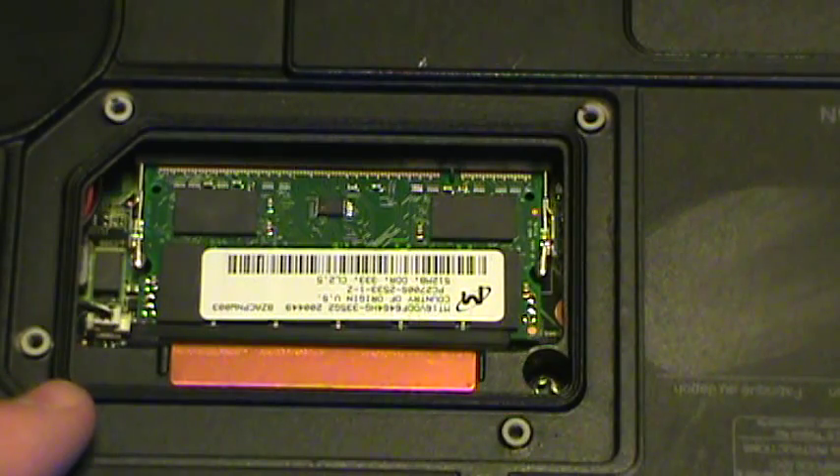Now with the cover removed you will see that there is an extra slot.